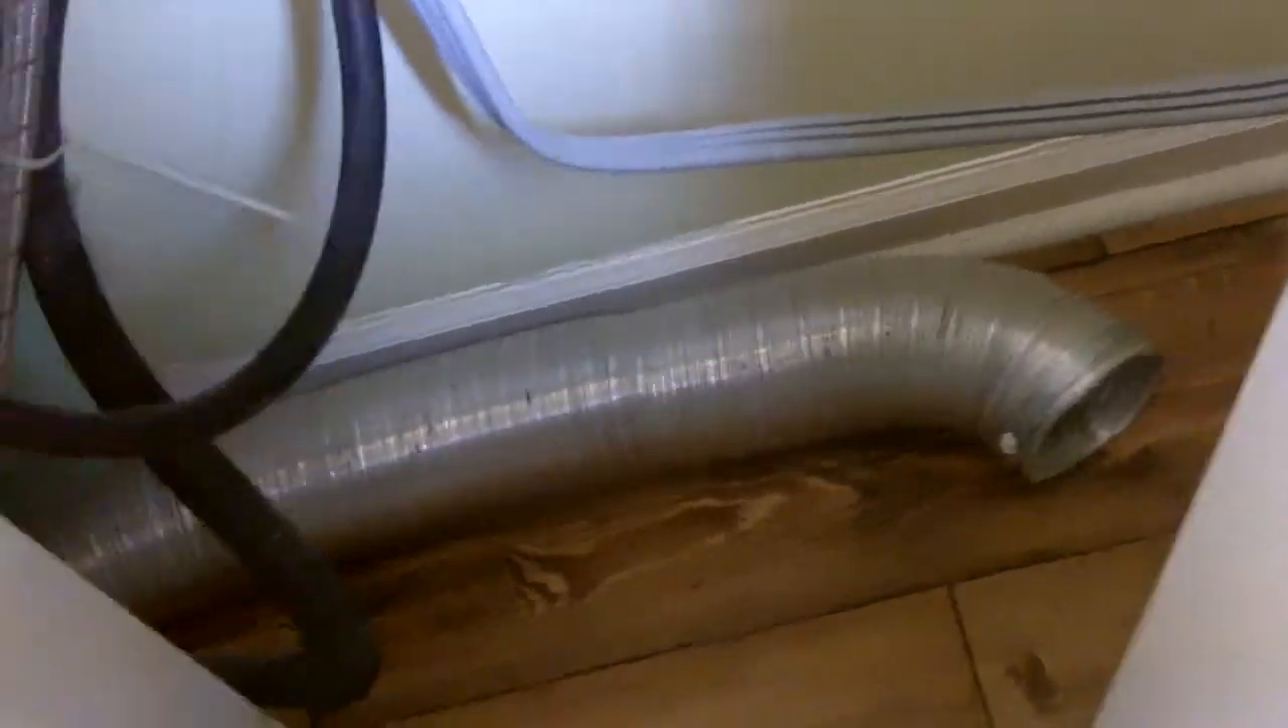As you notice now, I have took the dryer hose loose.